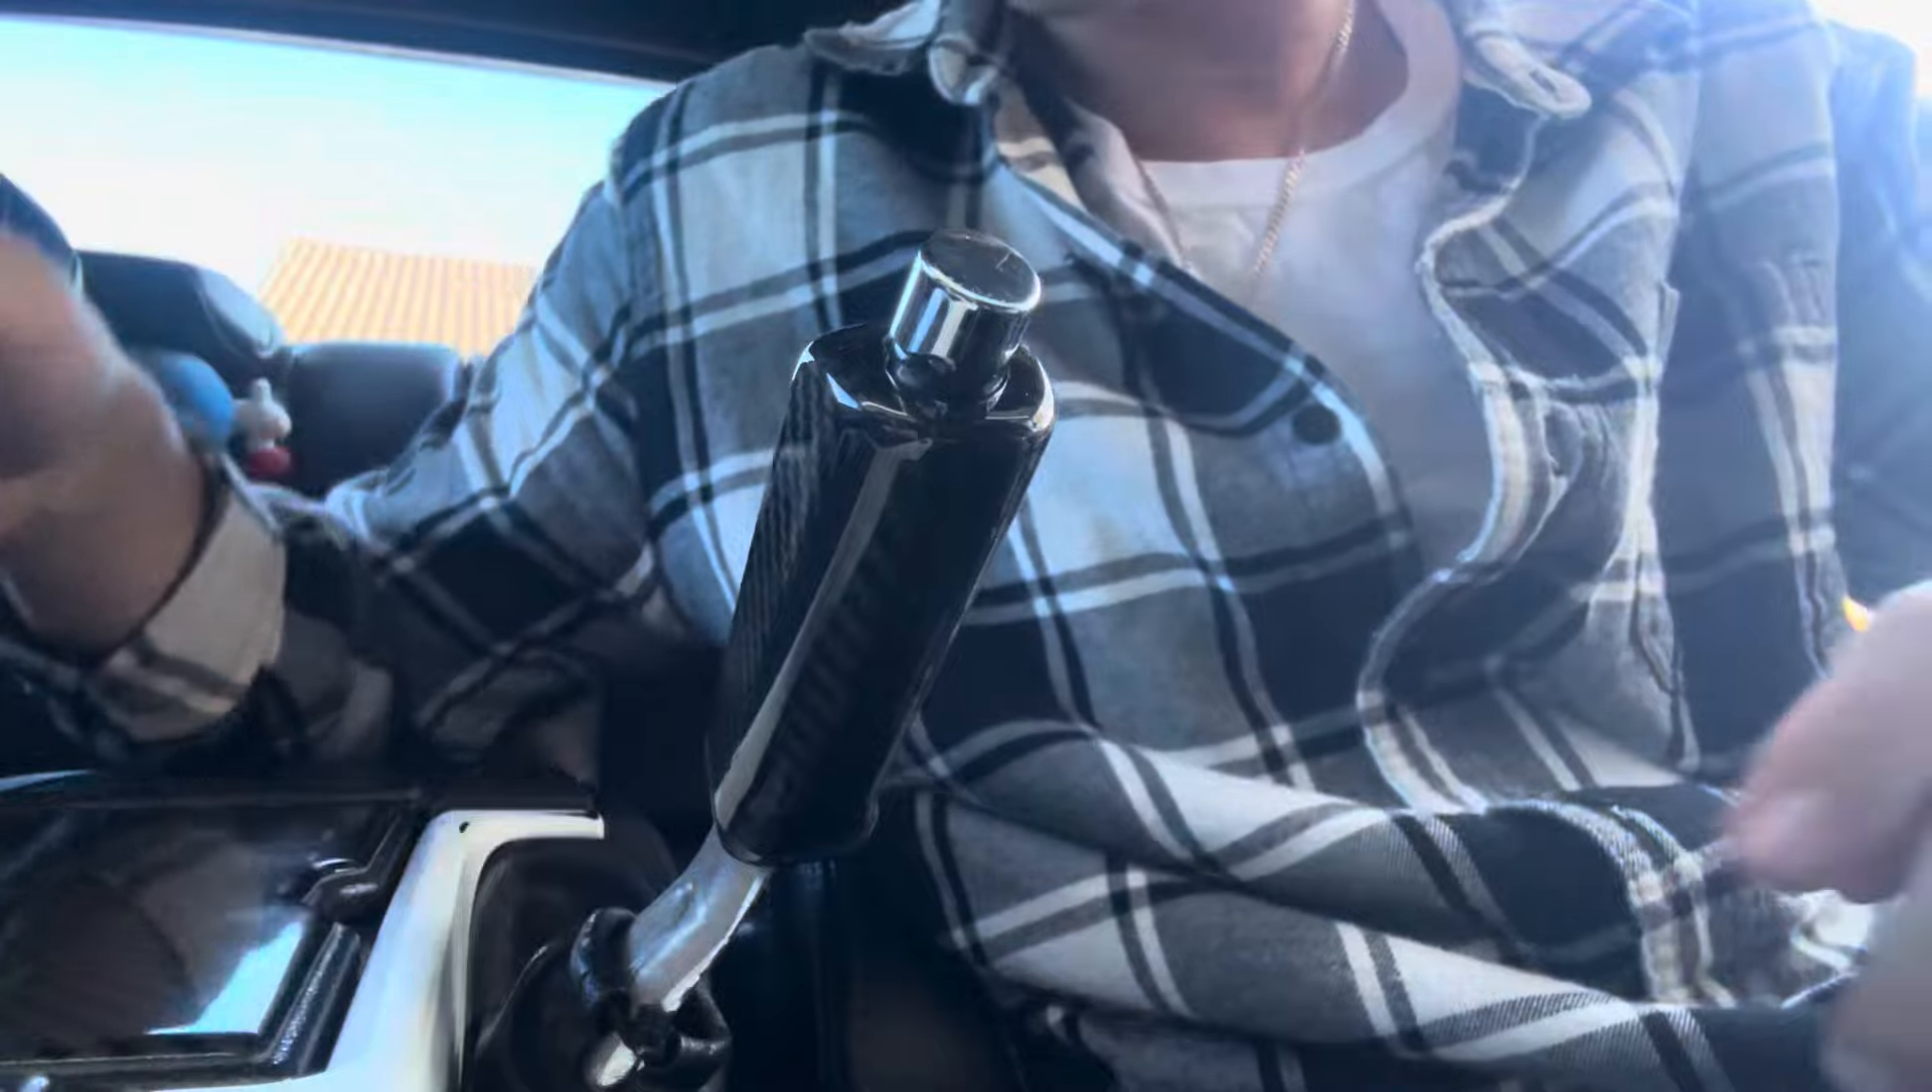The button does stick out a little bit more than i expected it to but that's okay.